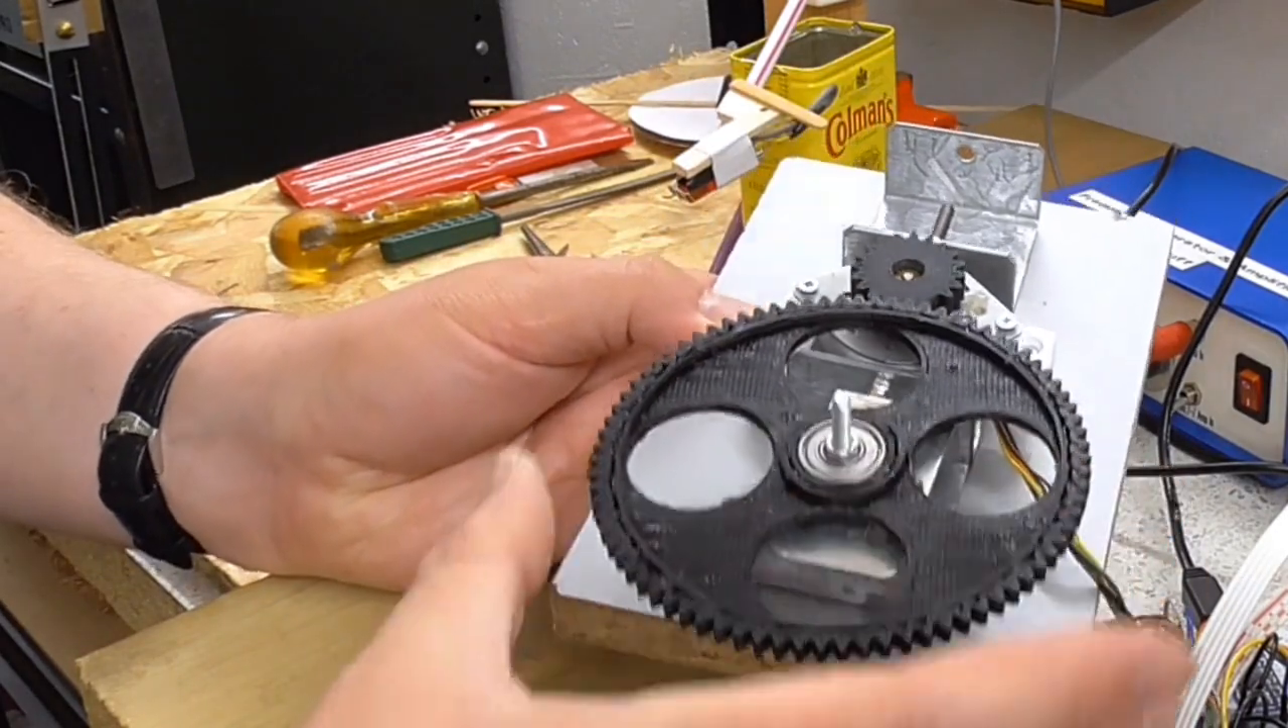And I've put the bearing in the middle there so it's time for a little demonstration I think.